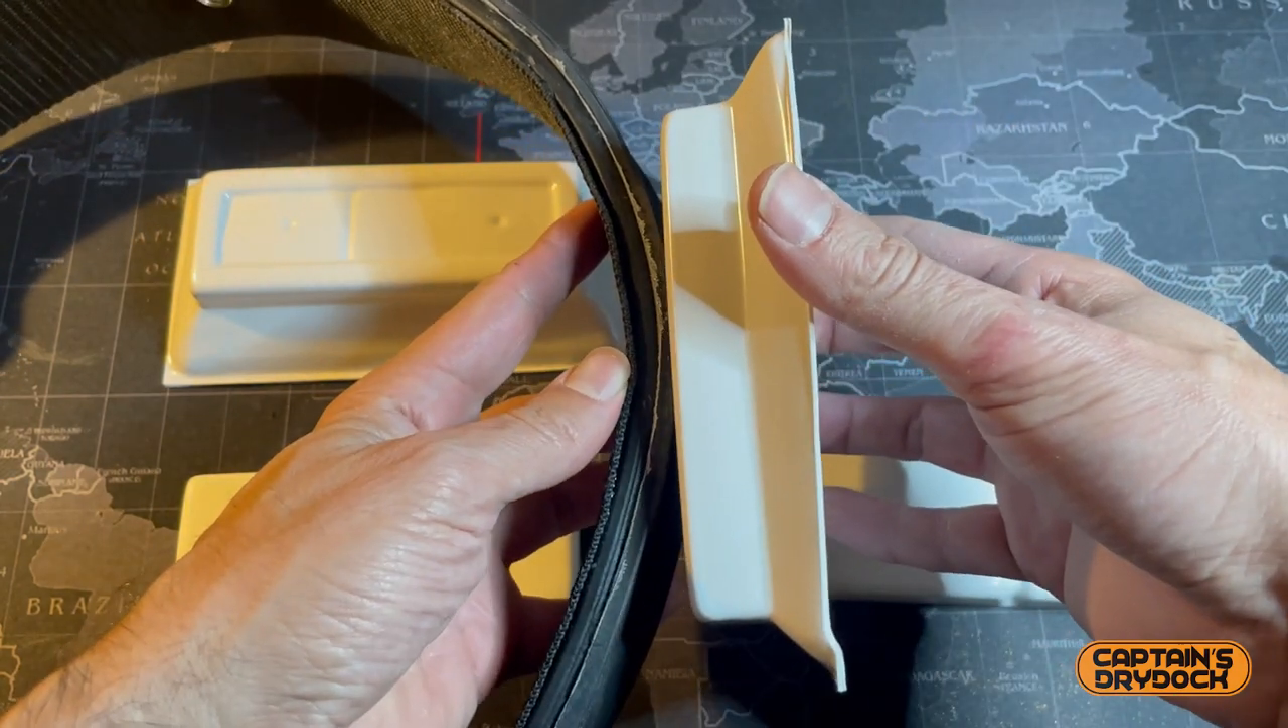Now here's the belt here That is naturally curved And yeah it doesn't marry up at all well.